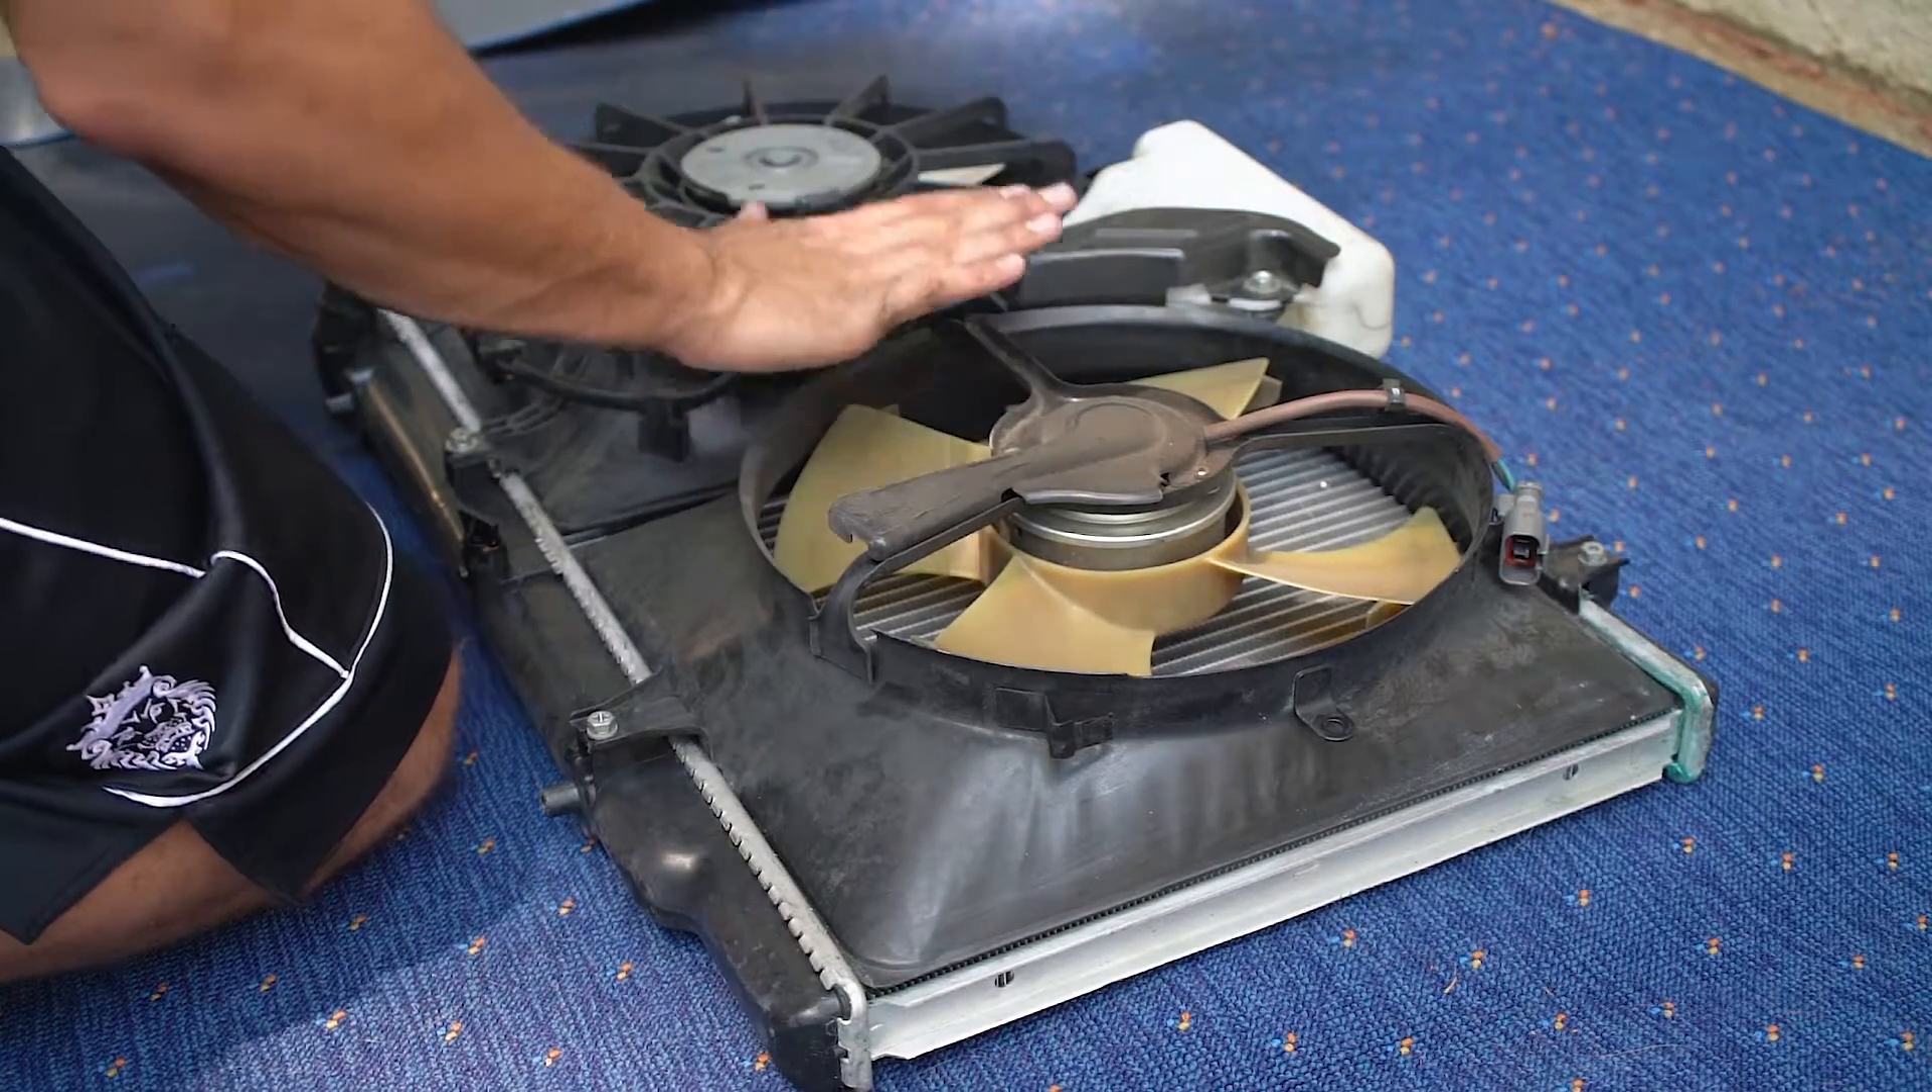Okay guys so that's the radiator out.